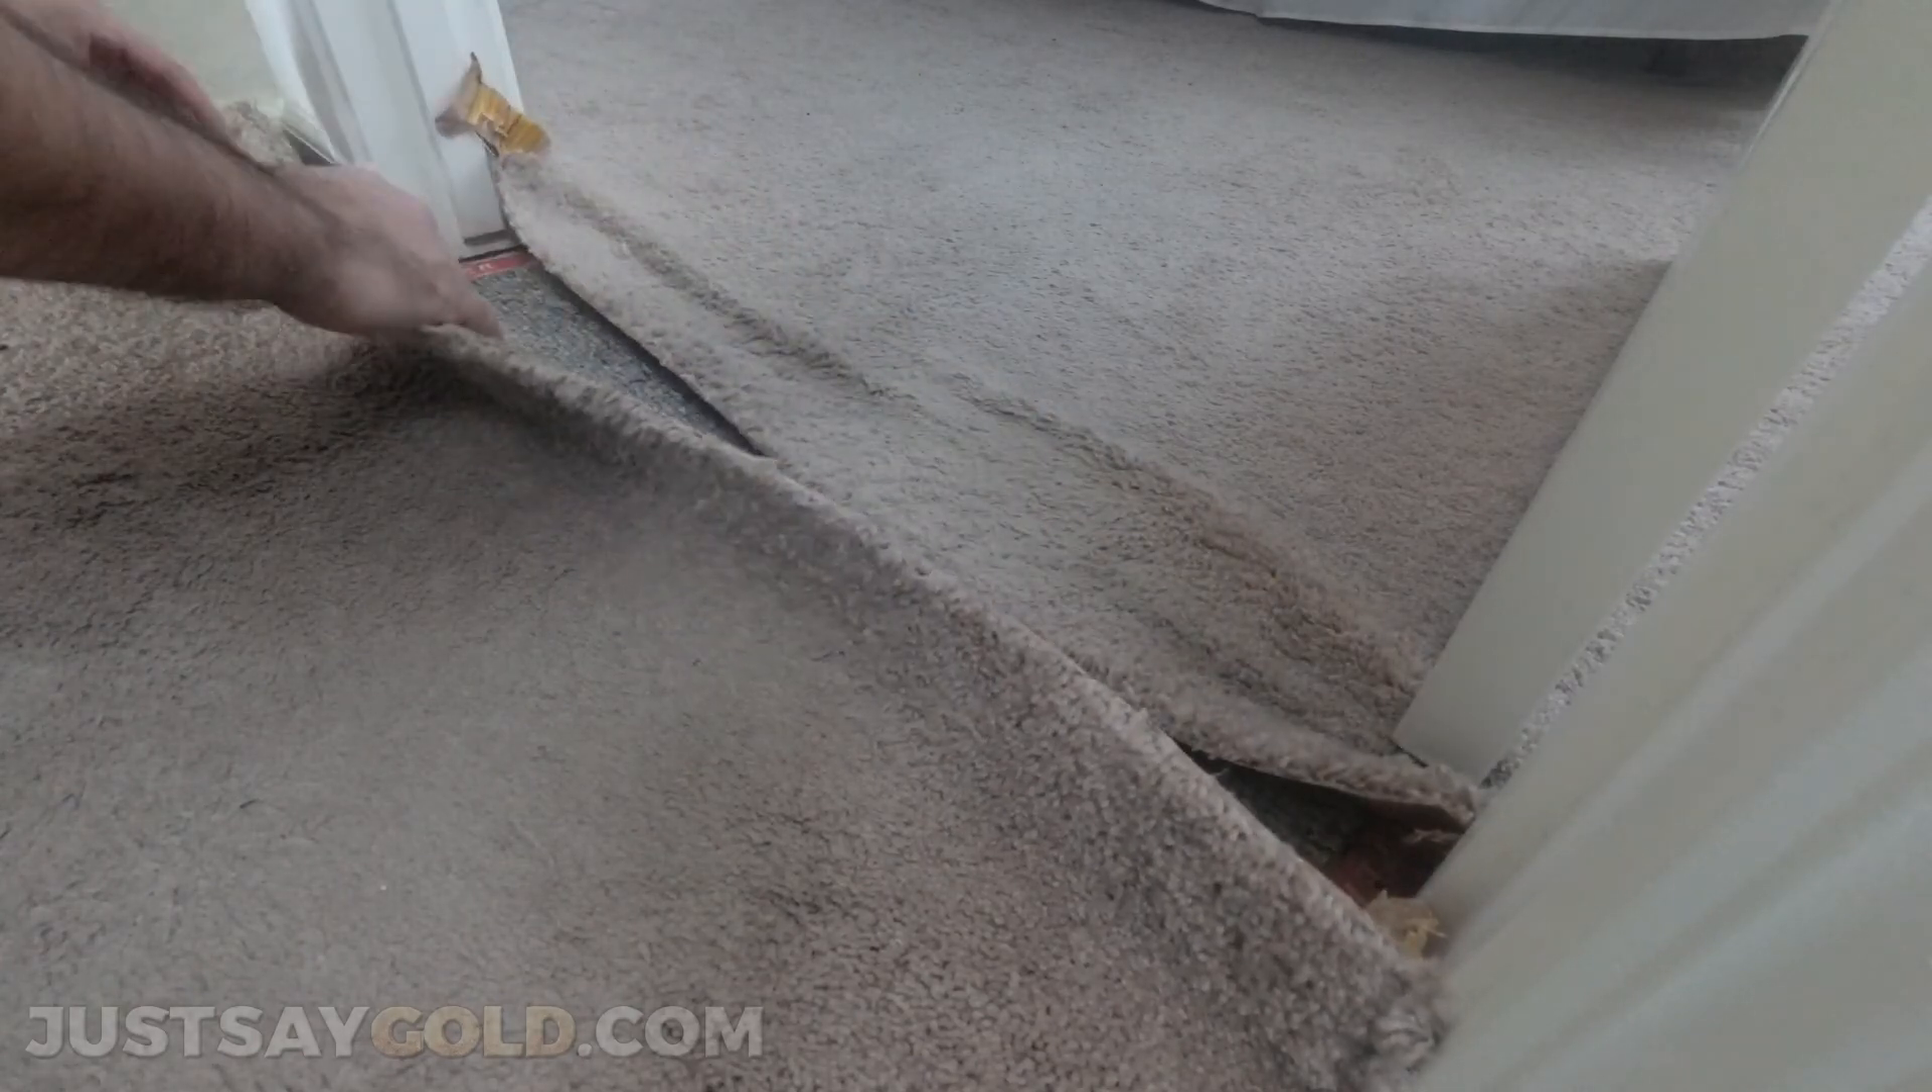So now we have the carpet split in half.